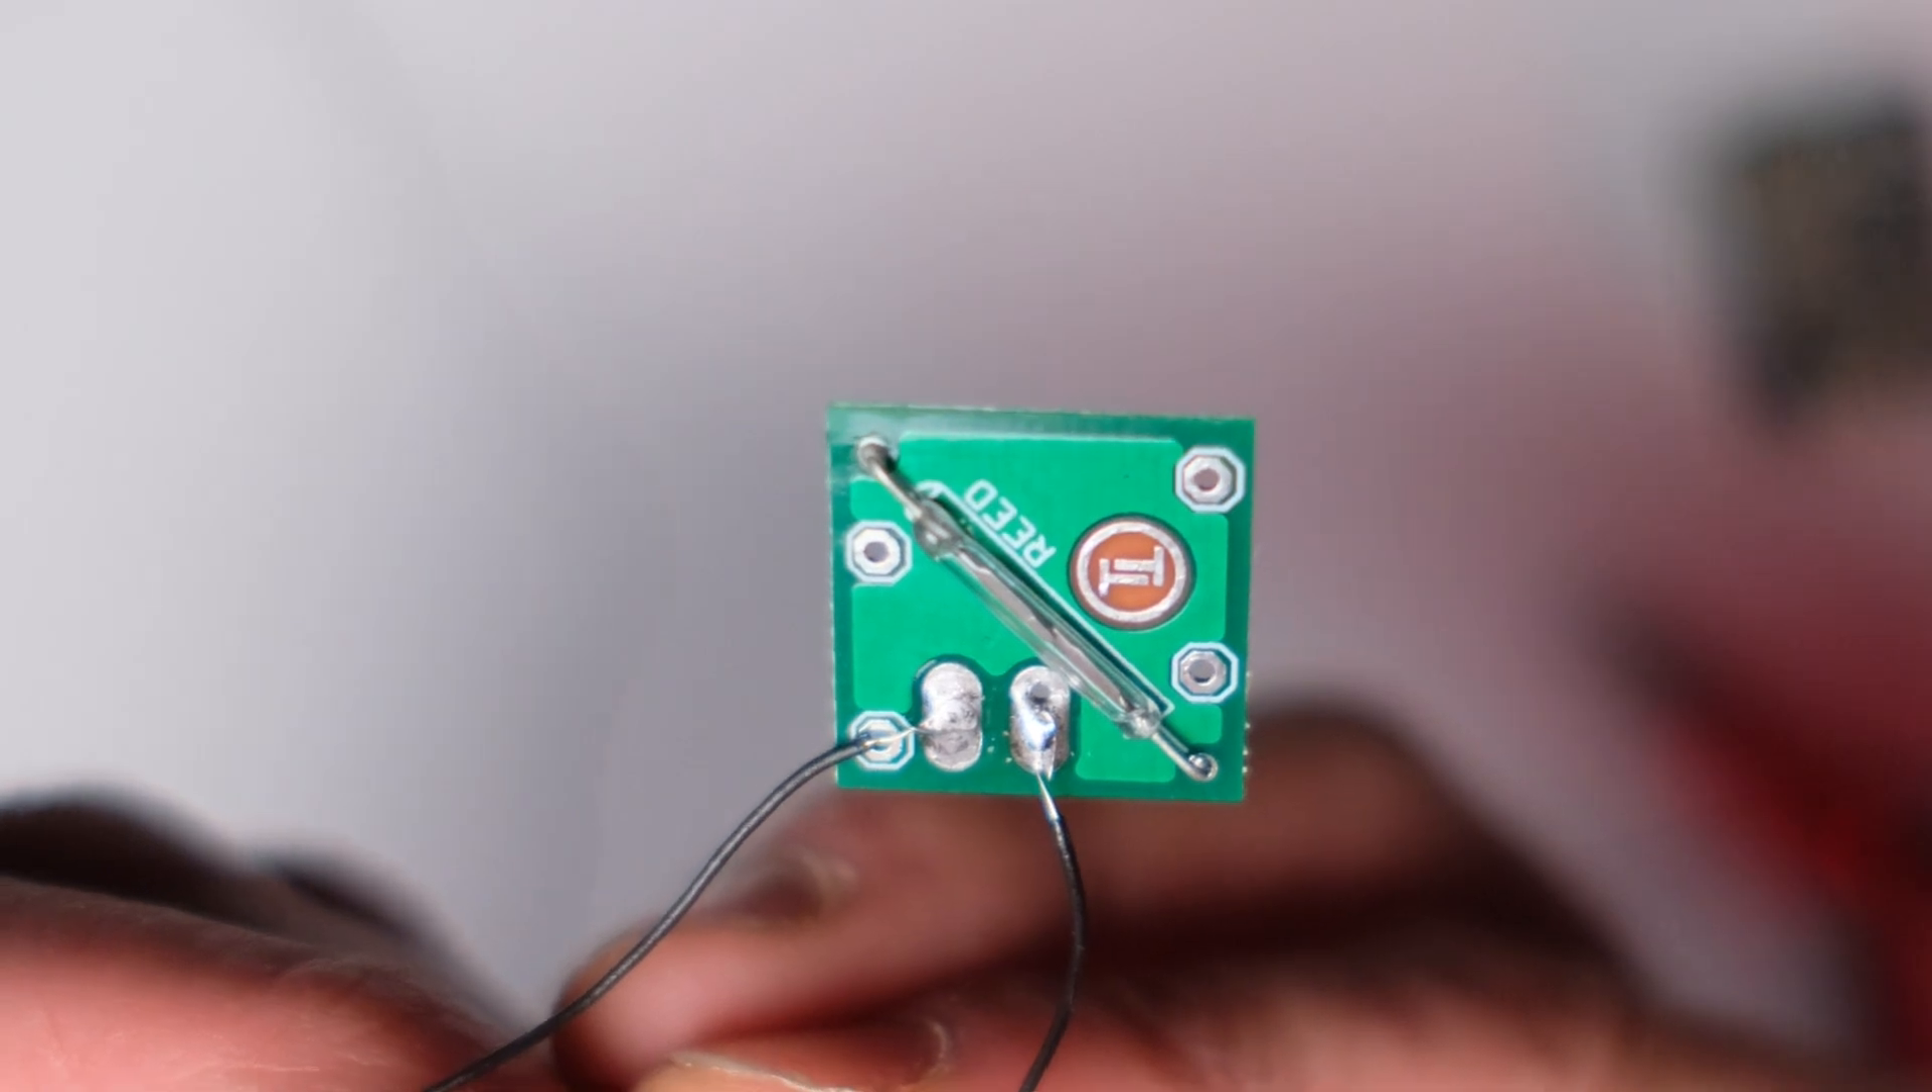And that's our reed switch board all connected up.